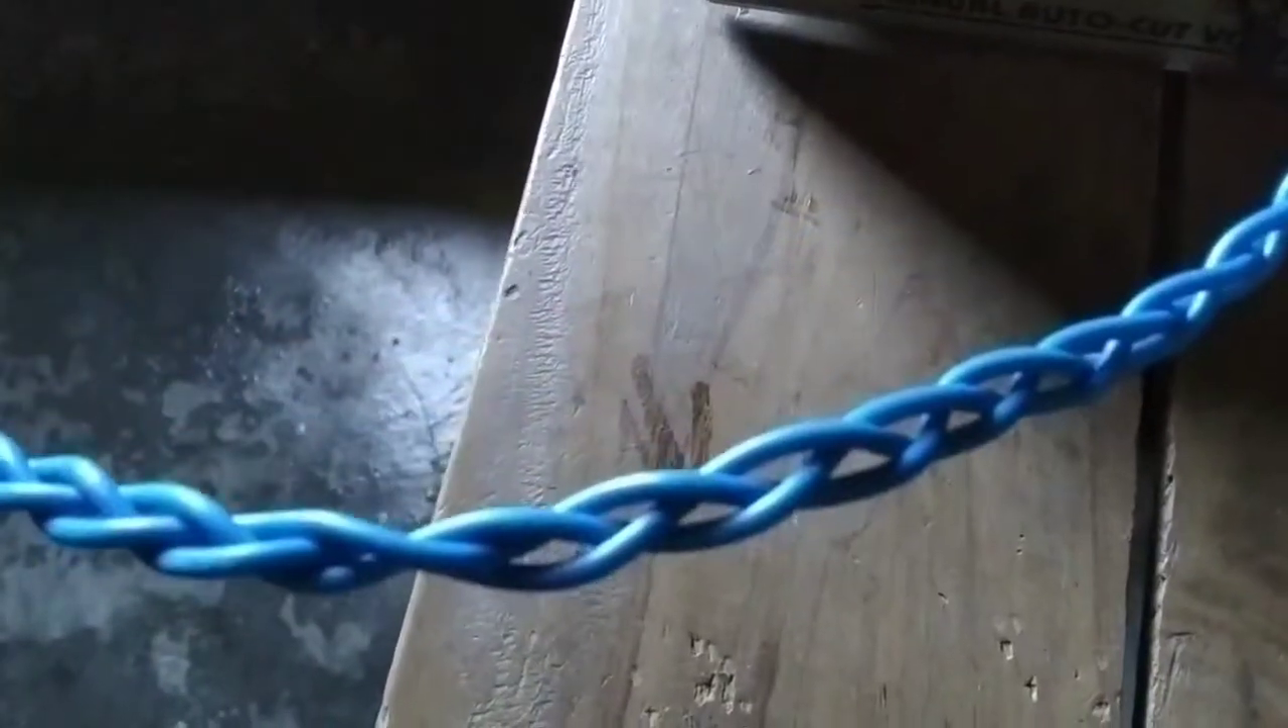मैंने इन तीनों तार को एक साथ अच्छे से ट्विस्ट कर दिया है।